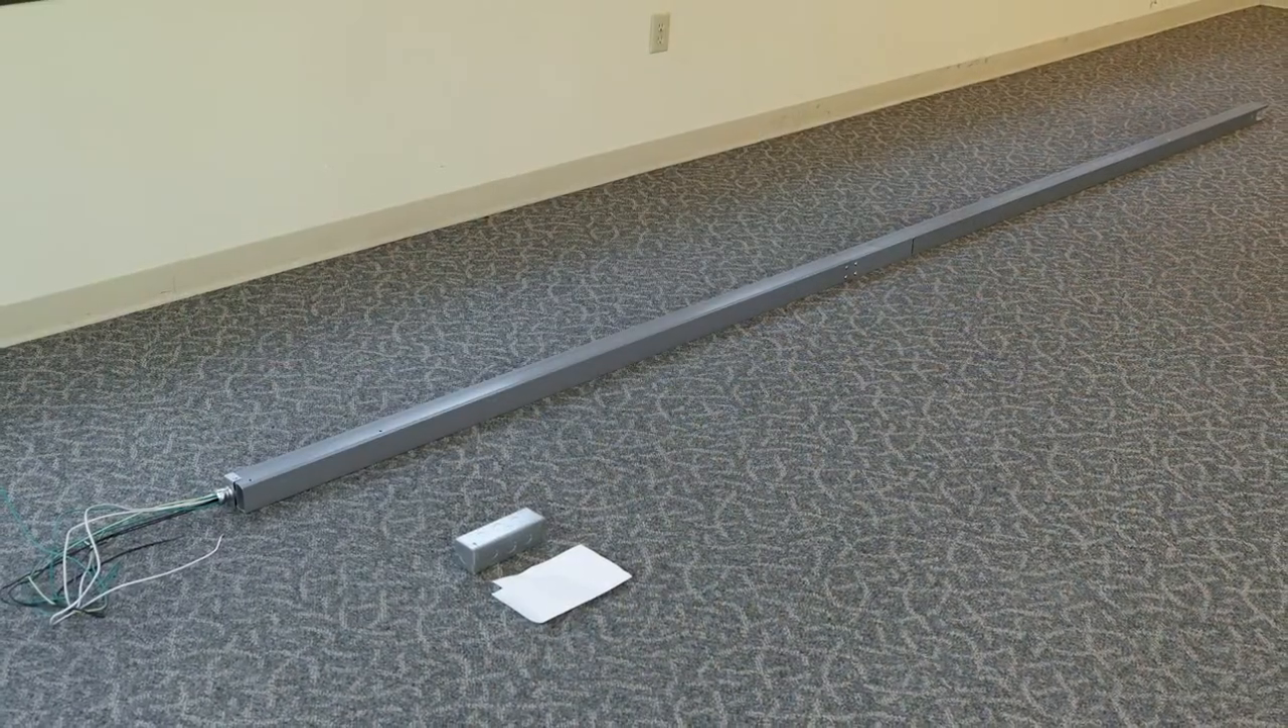The two -piece power pole is now connected.